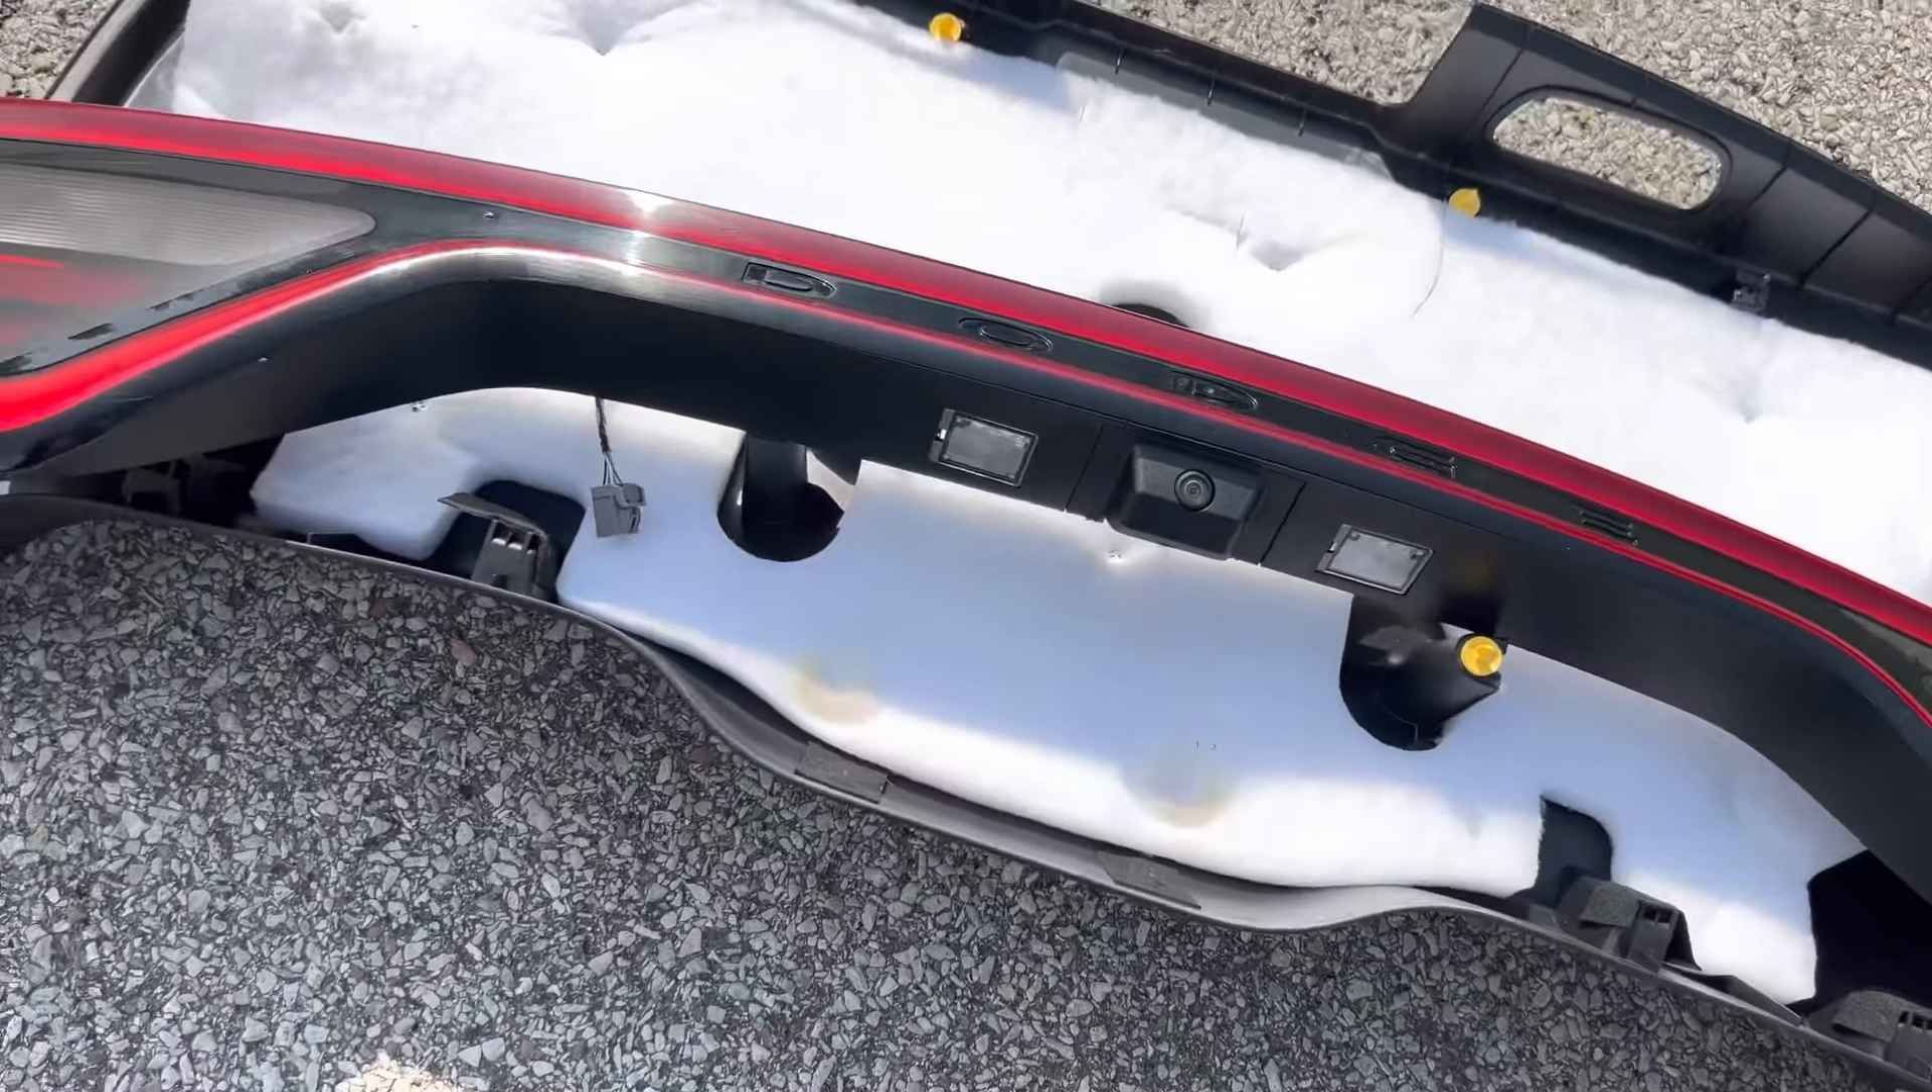So we got the entire assembly removed.